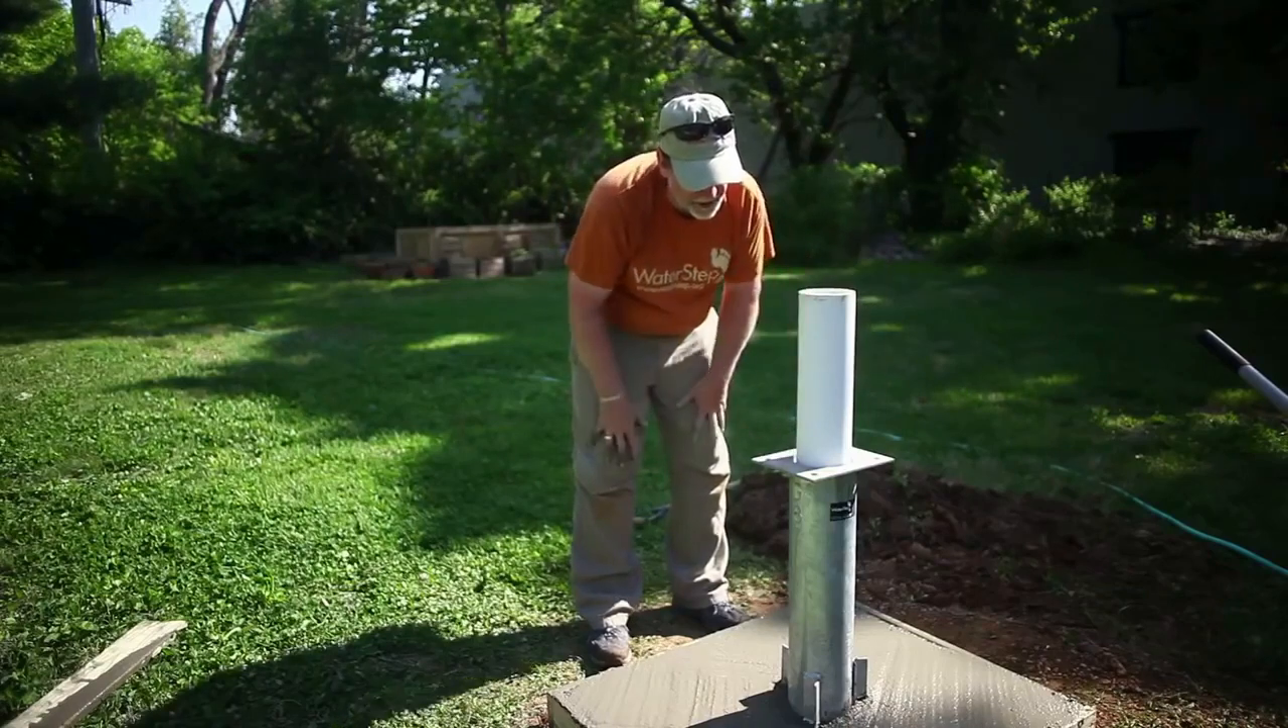As you notice we've got our our well casing is is higher than our pedestal.